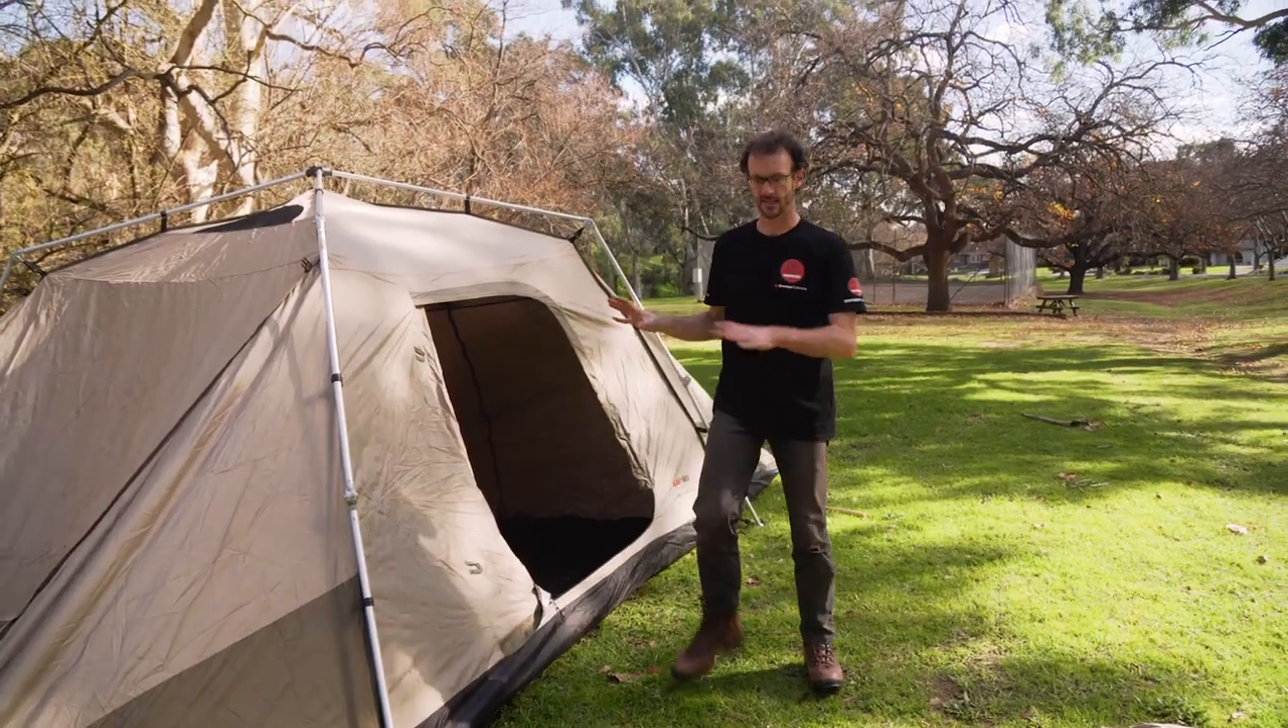Now that's the main portion of the tent set up.